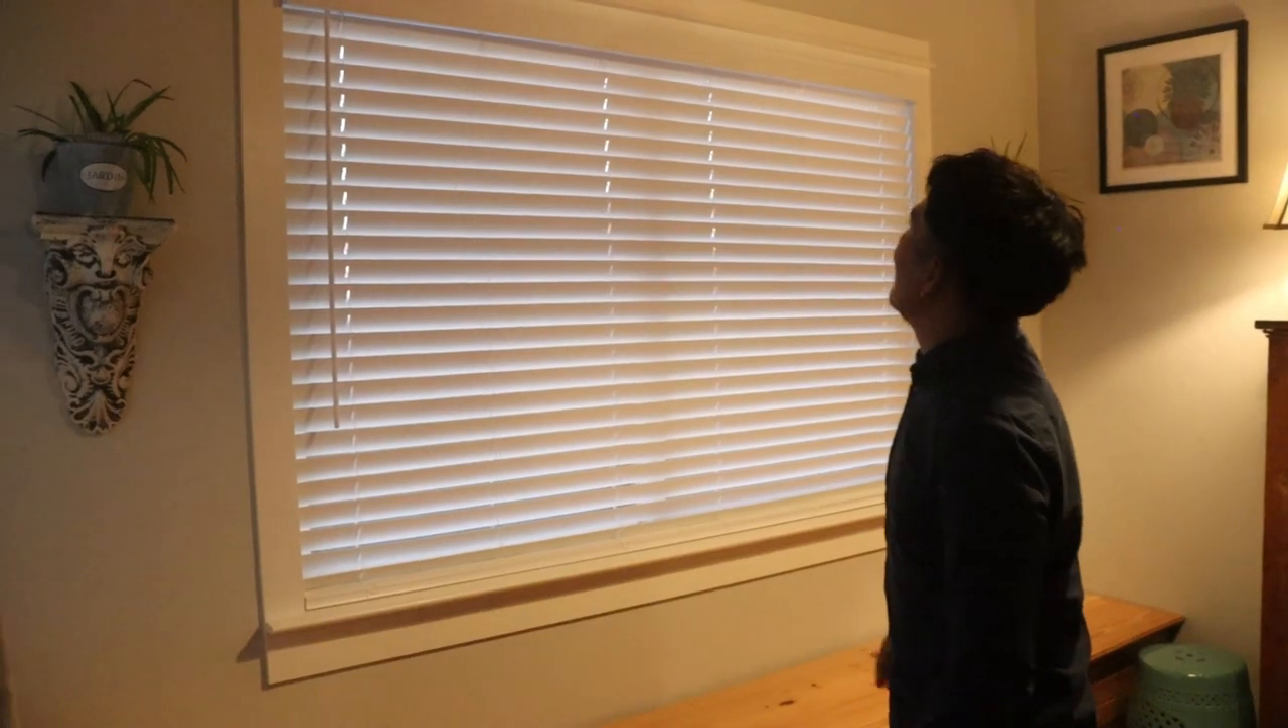Now we're gonna bring the blinds down and bingo you got a new blinds installed within what five to ten minutes.